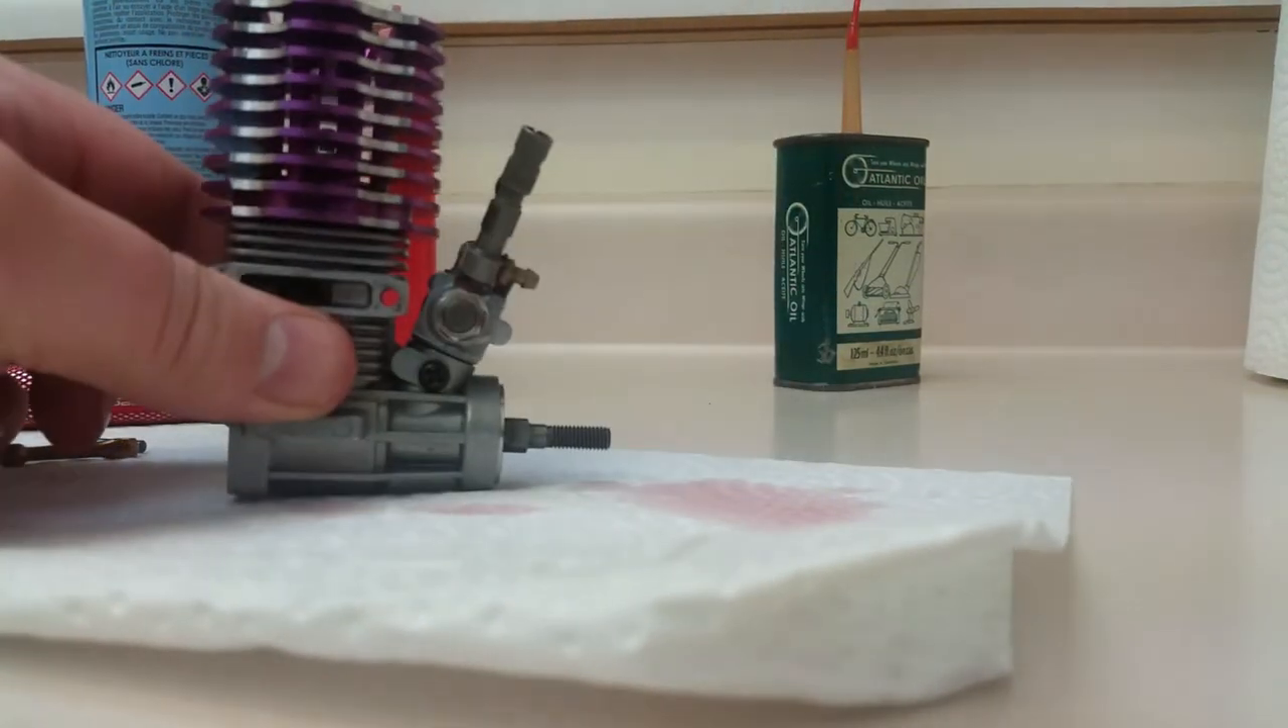Okay so there is the cylinder head back on and now we're going to put the back plate back on.